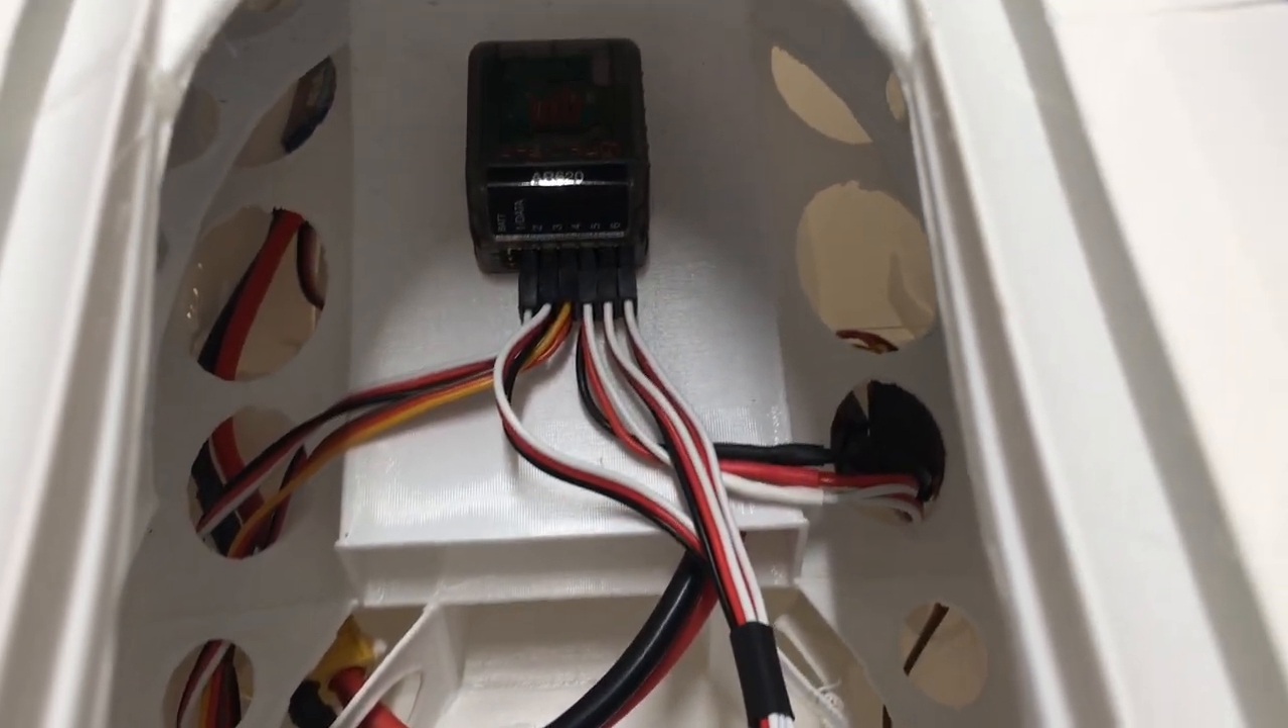Here's what all the wiring looks like now that it's all done.